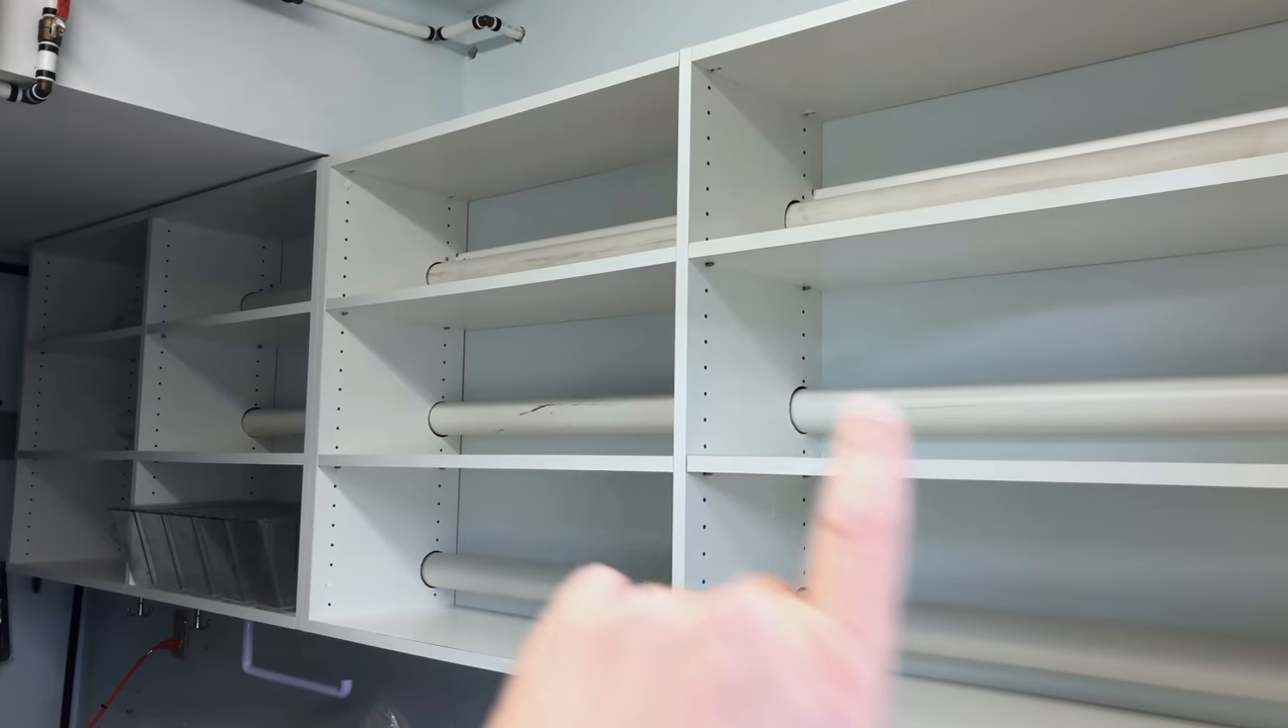Then now i got all the shelves in i can start lining up these containers here that way i can find out where i need to drill into the pvc there so i can just mark it and go.